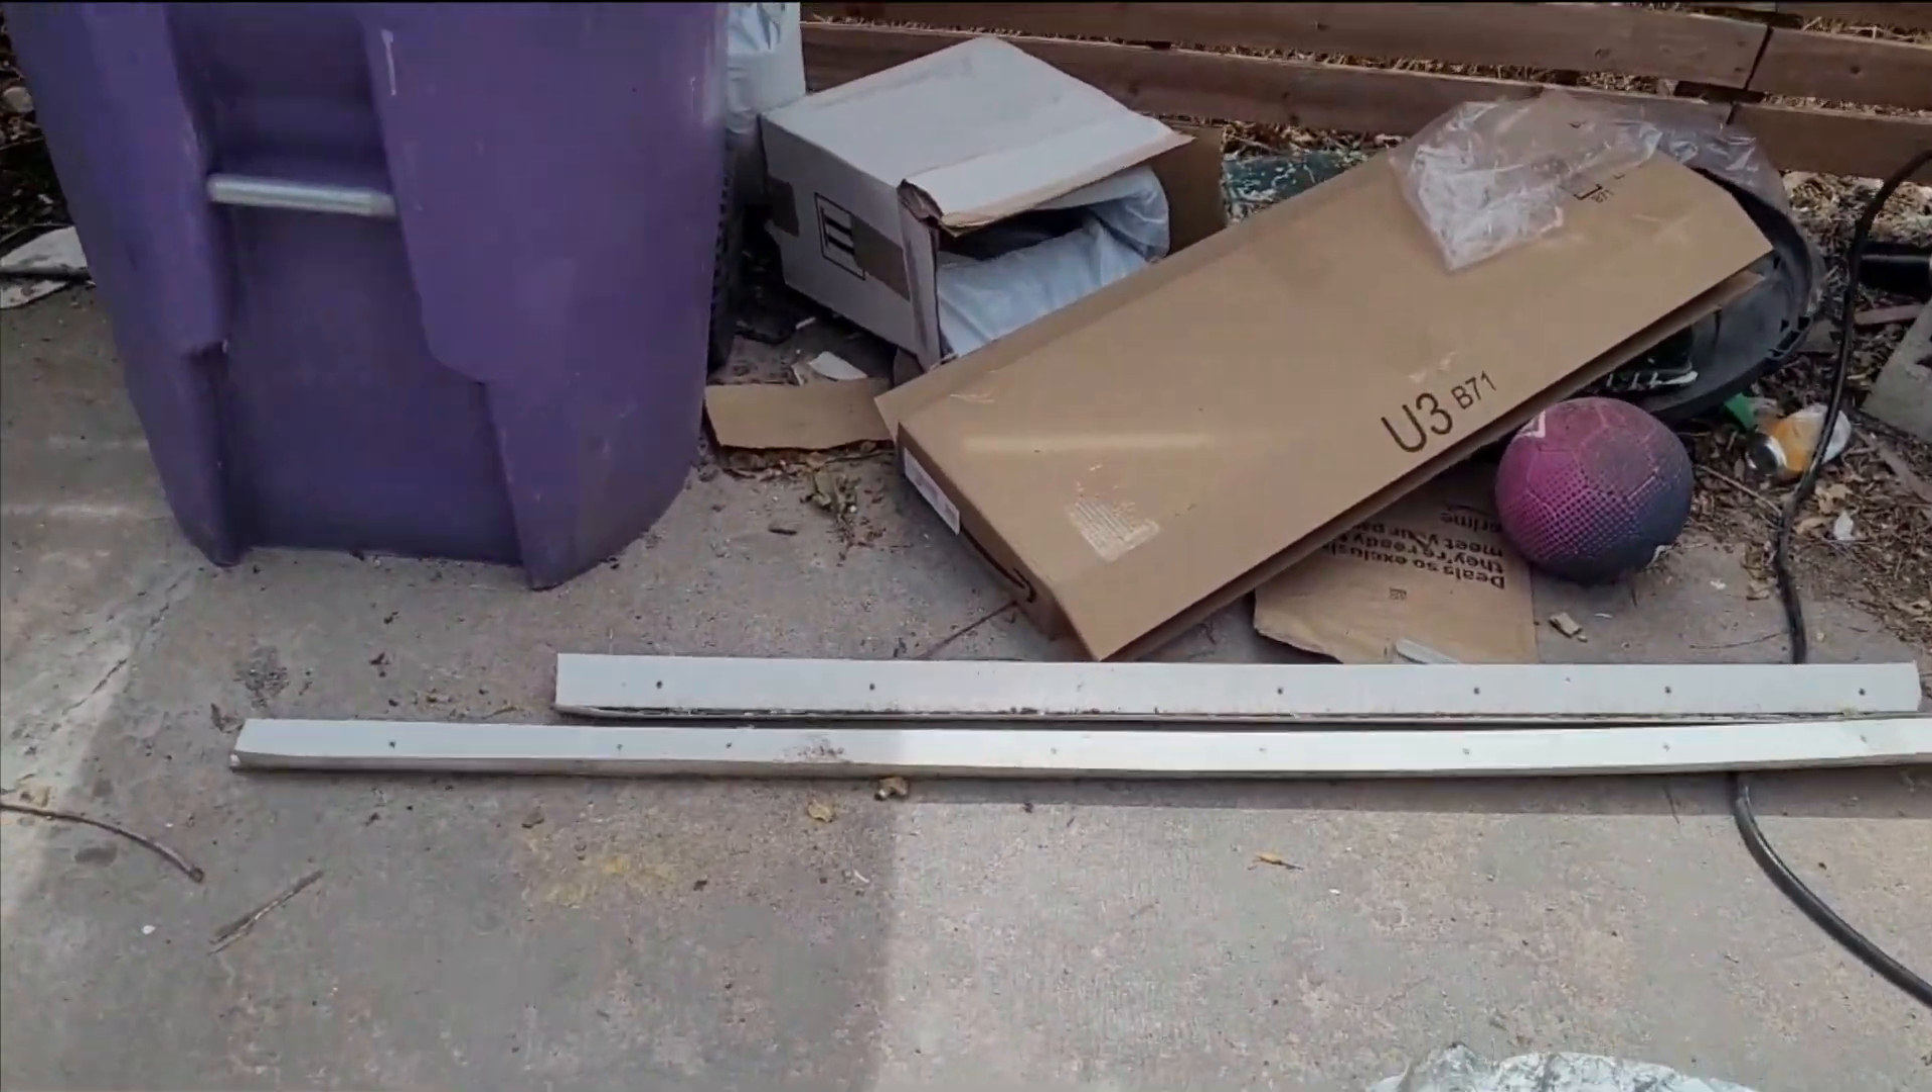Here's the bottom trim that I had at the bottom that I've already taken off.